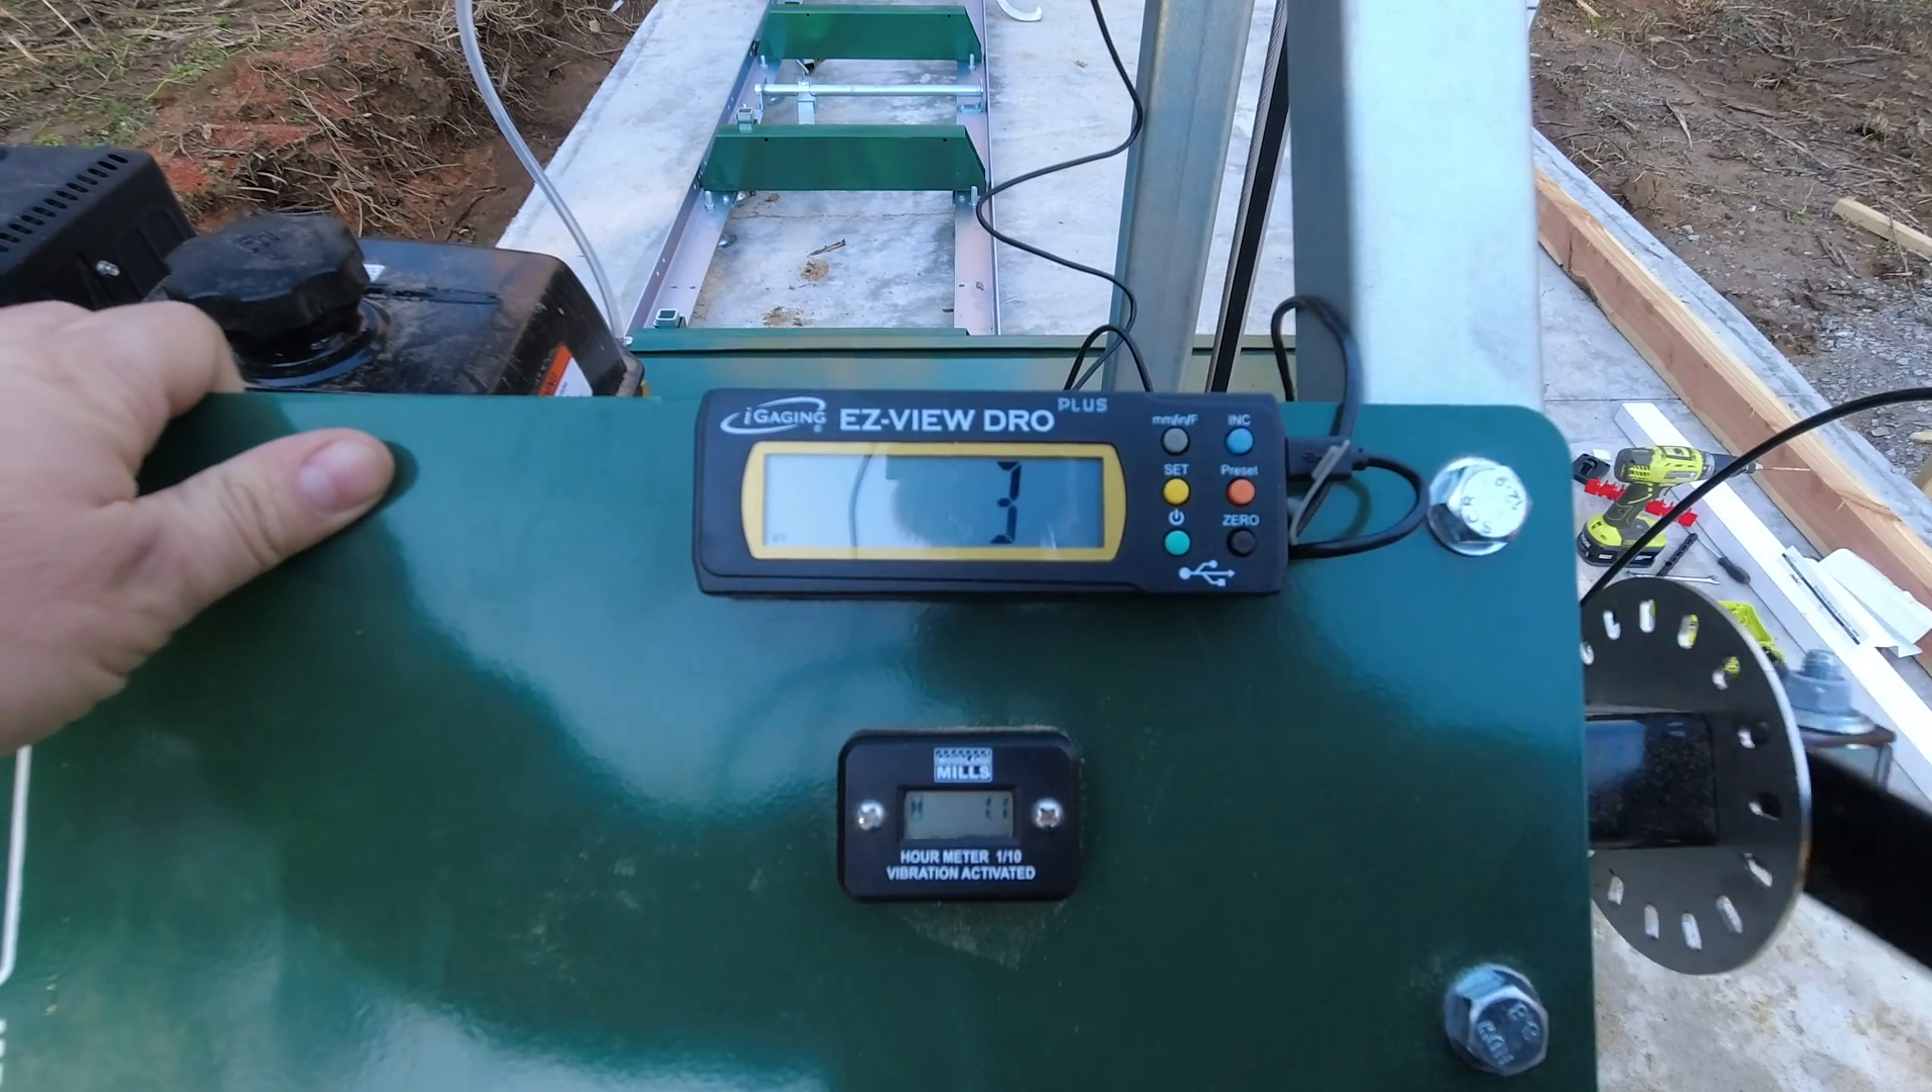We now have a digital readout for the sawmill head.